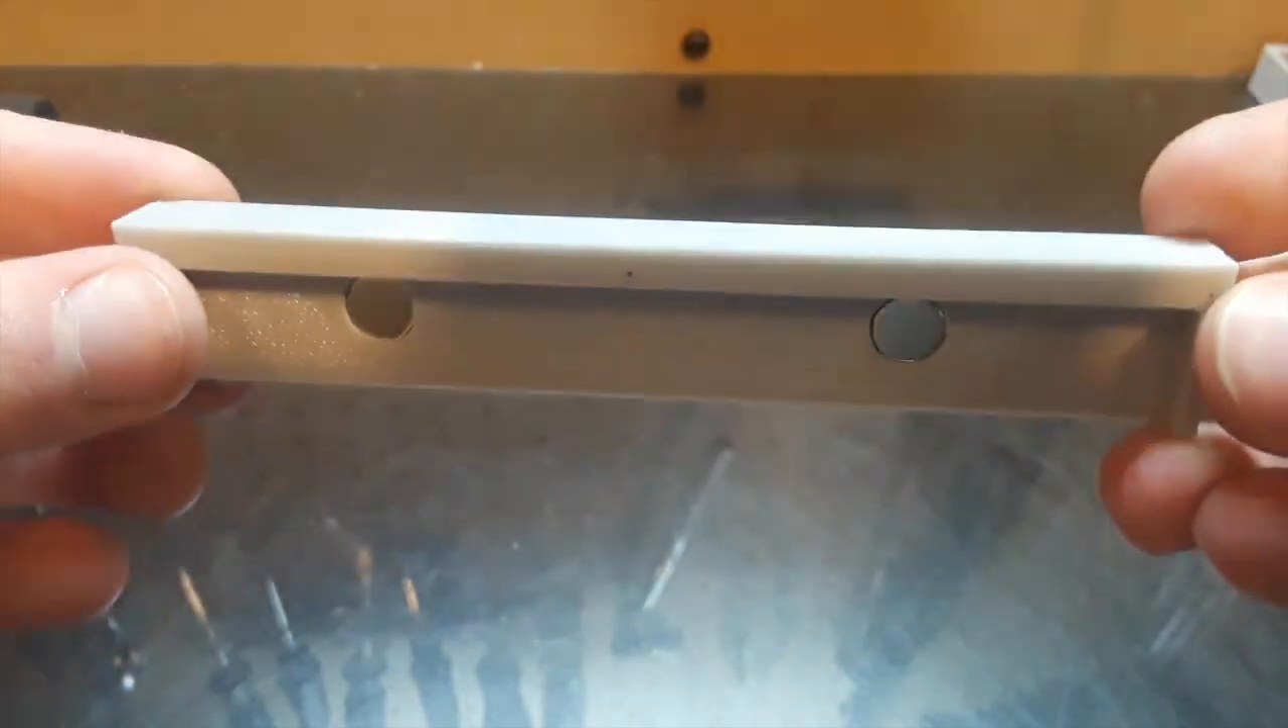So as you can see our magnets are in now let's put it on our vise here.